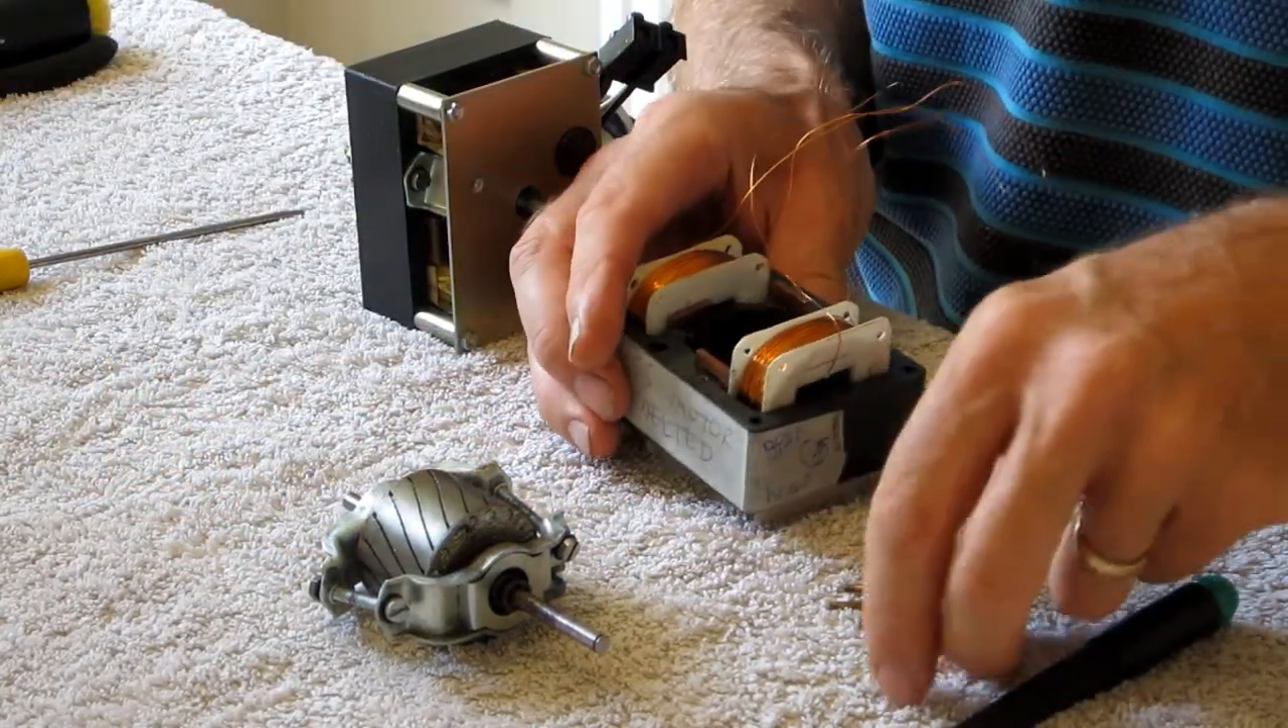That's the two pole pieces and coils in place.